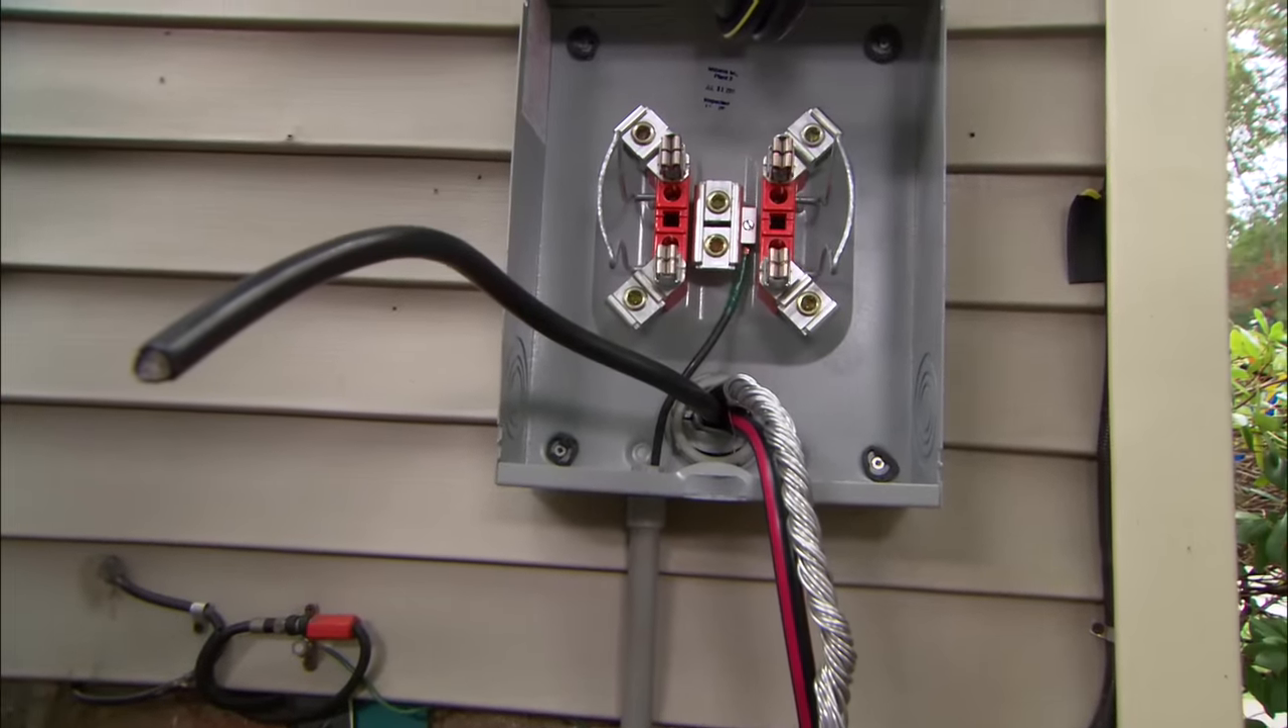You can see the cable's already been installed. The wire runs up into the meter socket.